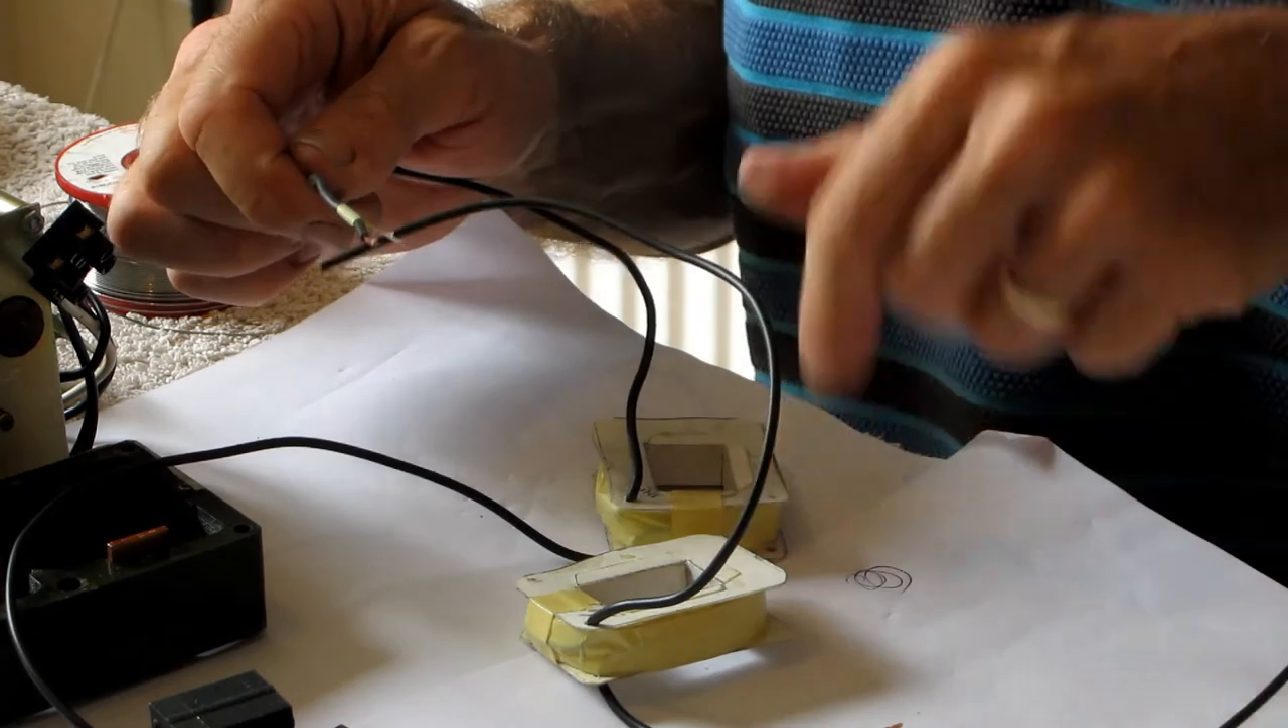I've got both of these coils terminated and both of them are completely insulated now with tape.